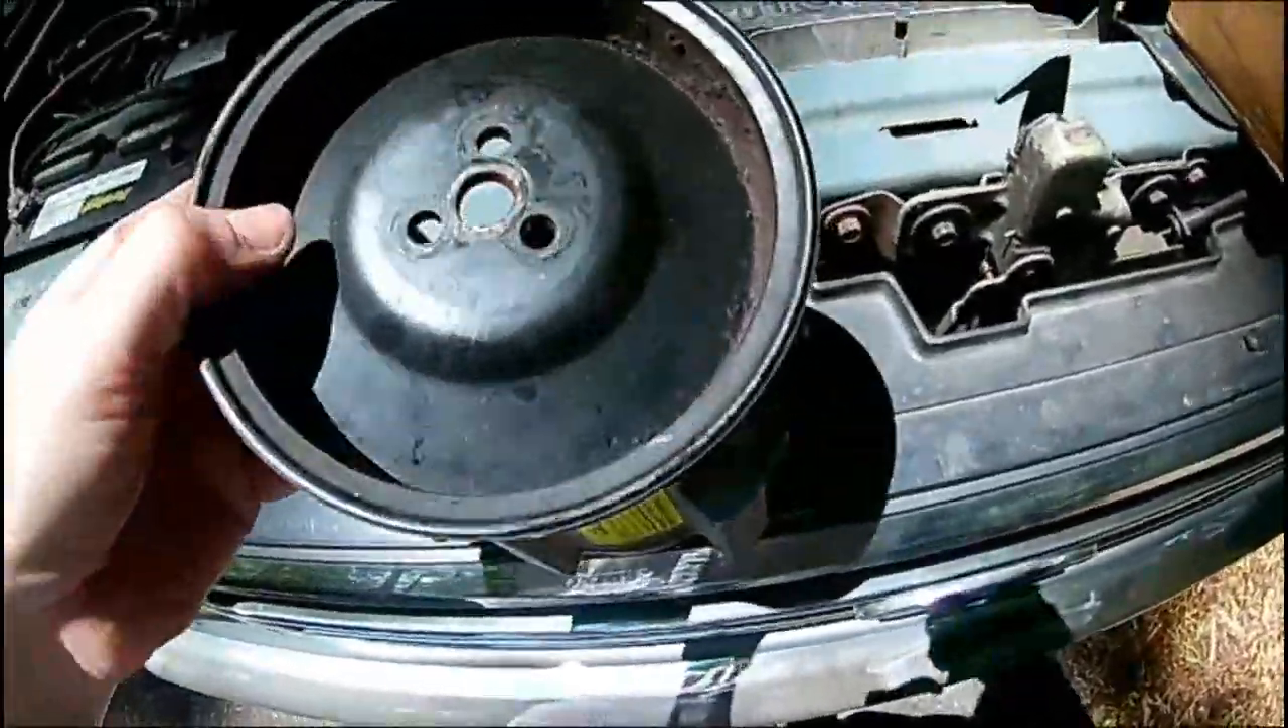So we've successfully removed the pulley.